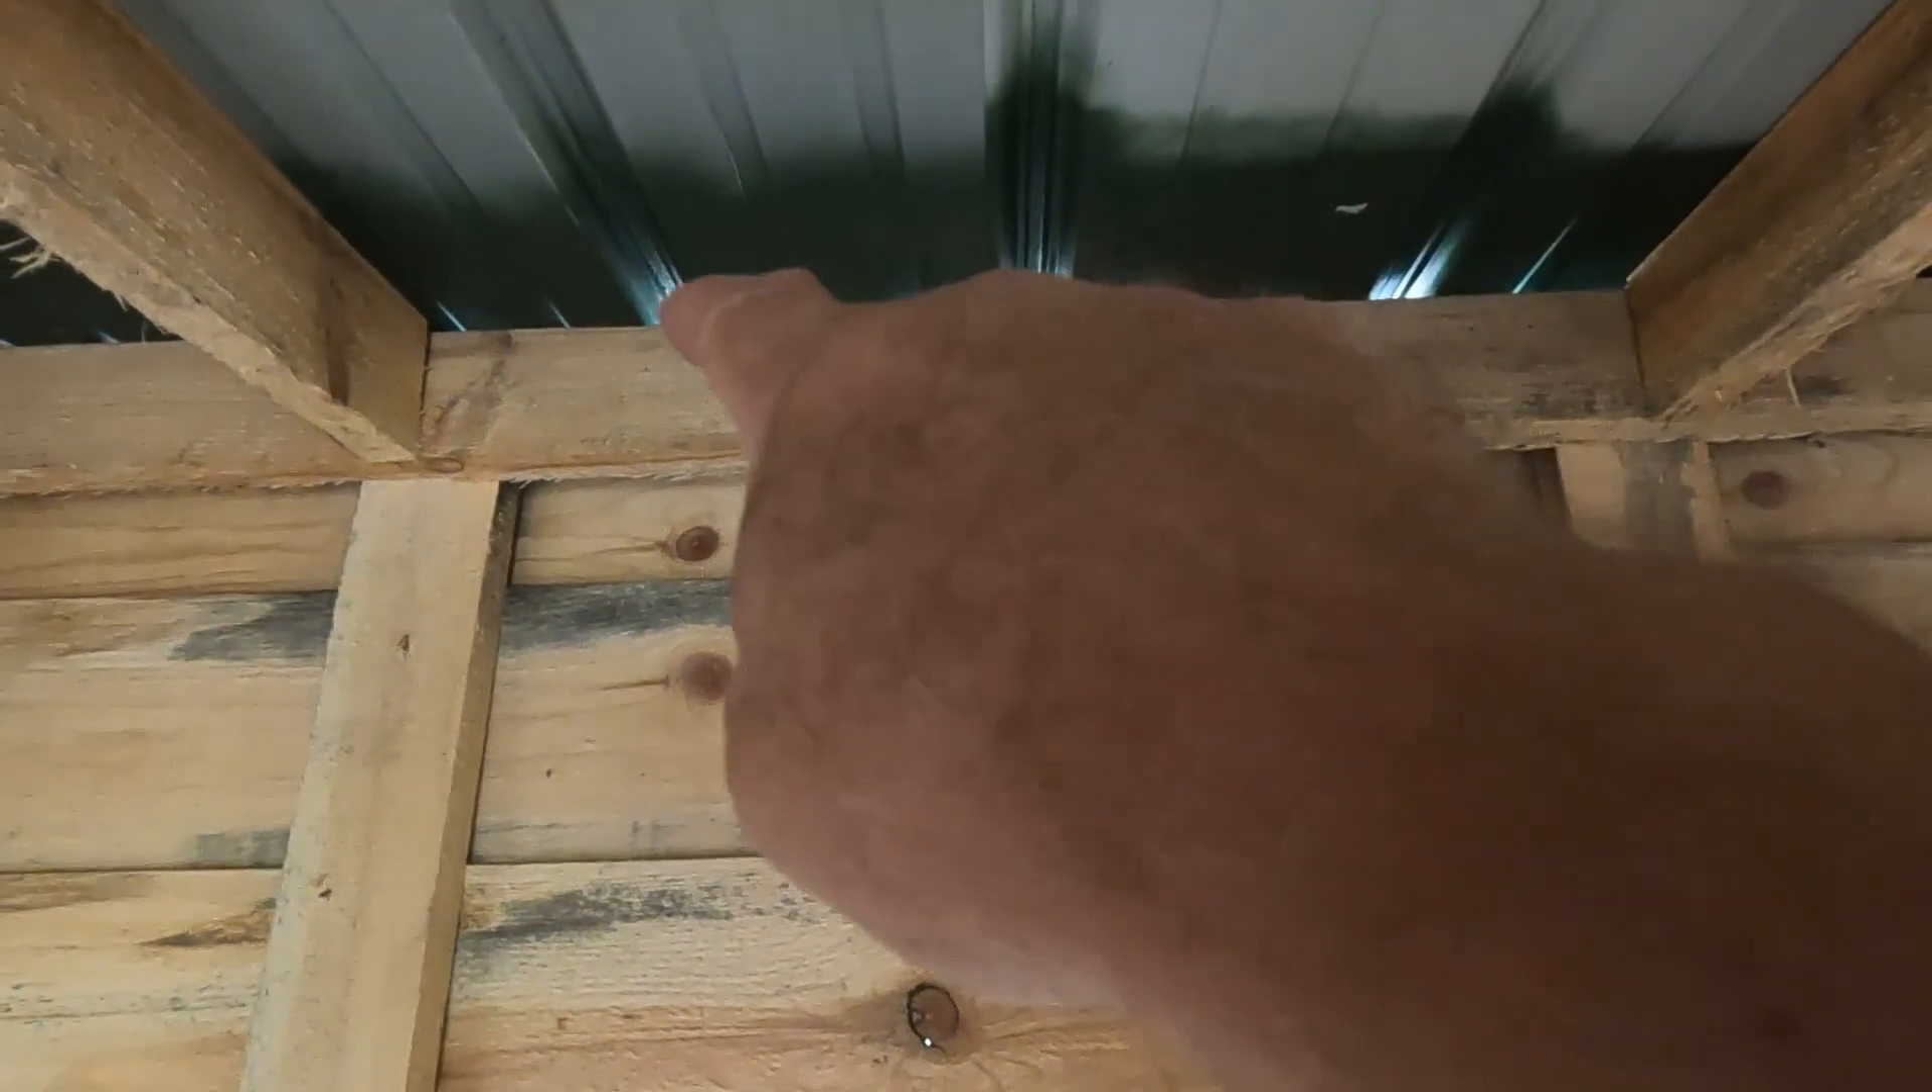I don't know how well you're gonna see that right up there I got some gaps where the roof went on.